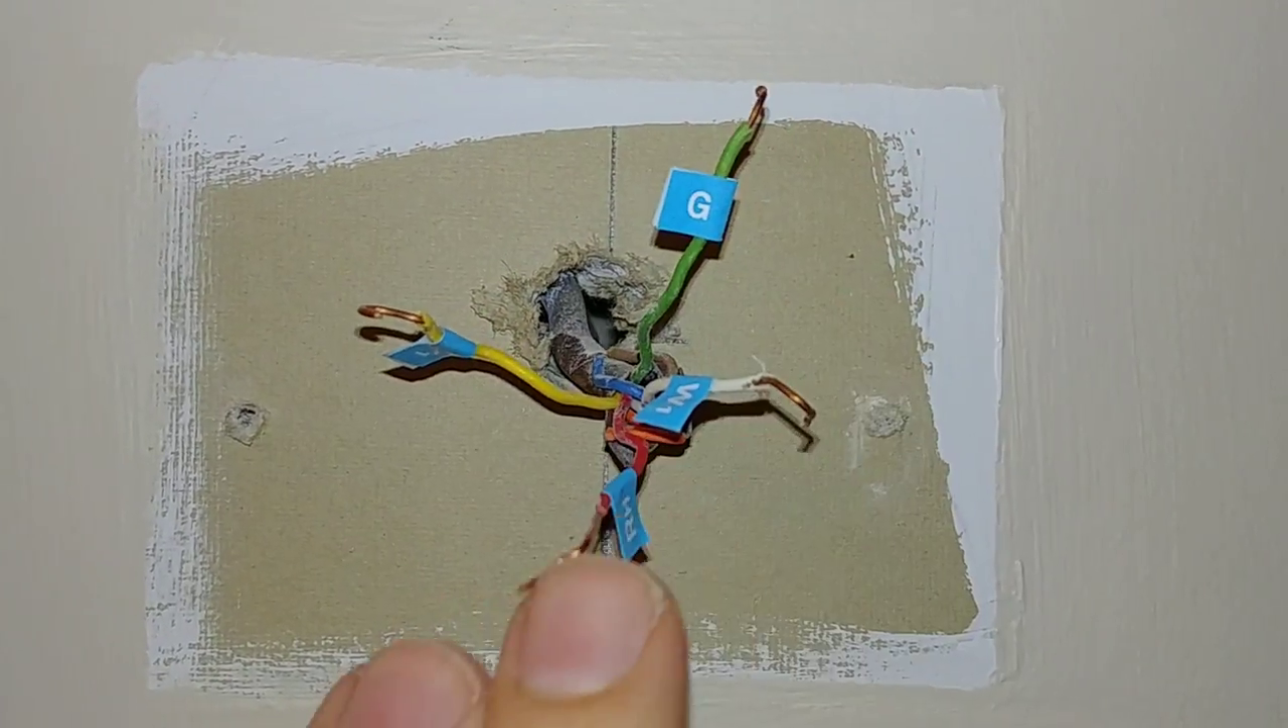Okay so I've gone ahead and removed the old thermostat and I've used the labels to go ahead and show which wires correspond to what.